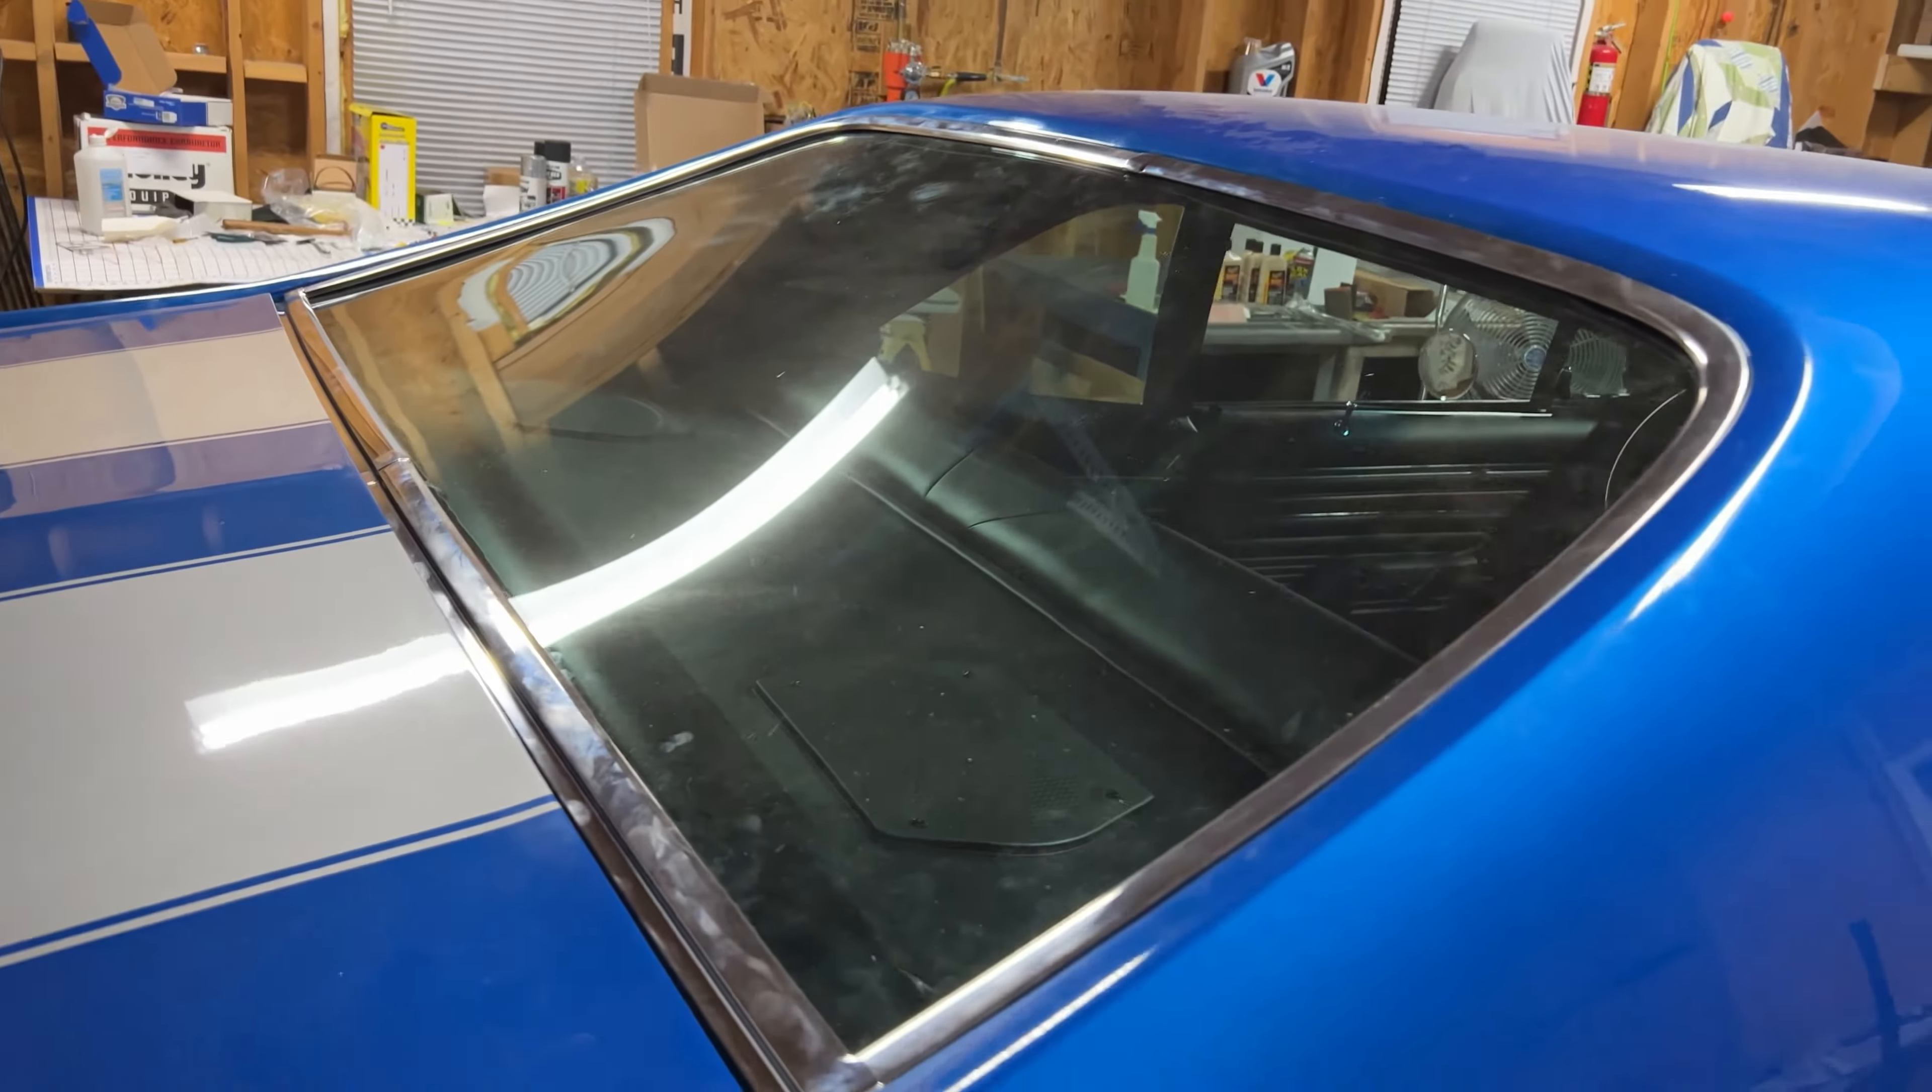But you've got the chrome trim around the rear window. That was really the last thing that we had to do.